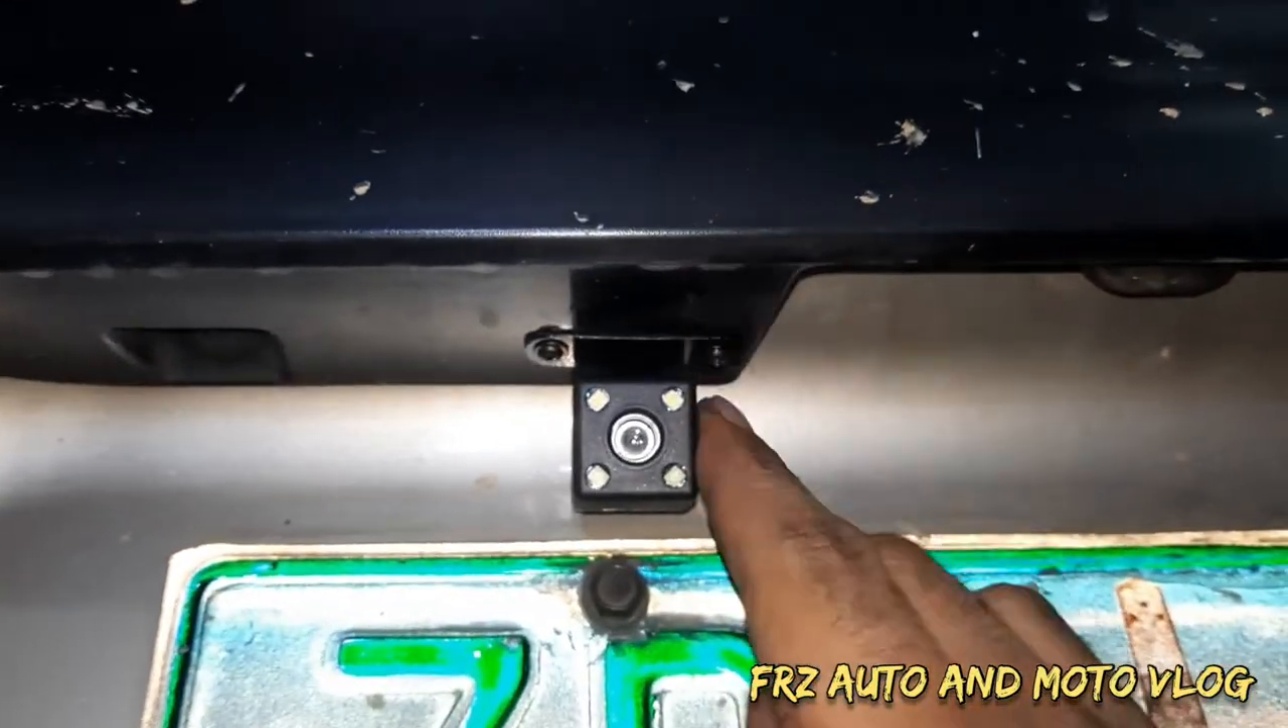Eto na yung back camera na kinabit natin sa crosswind.